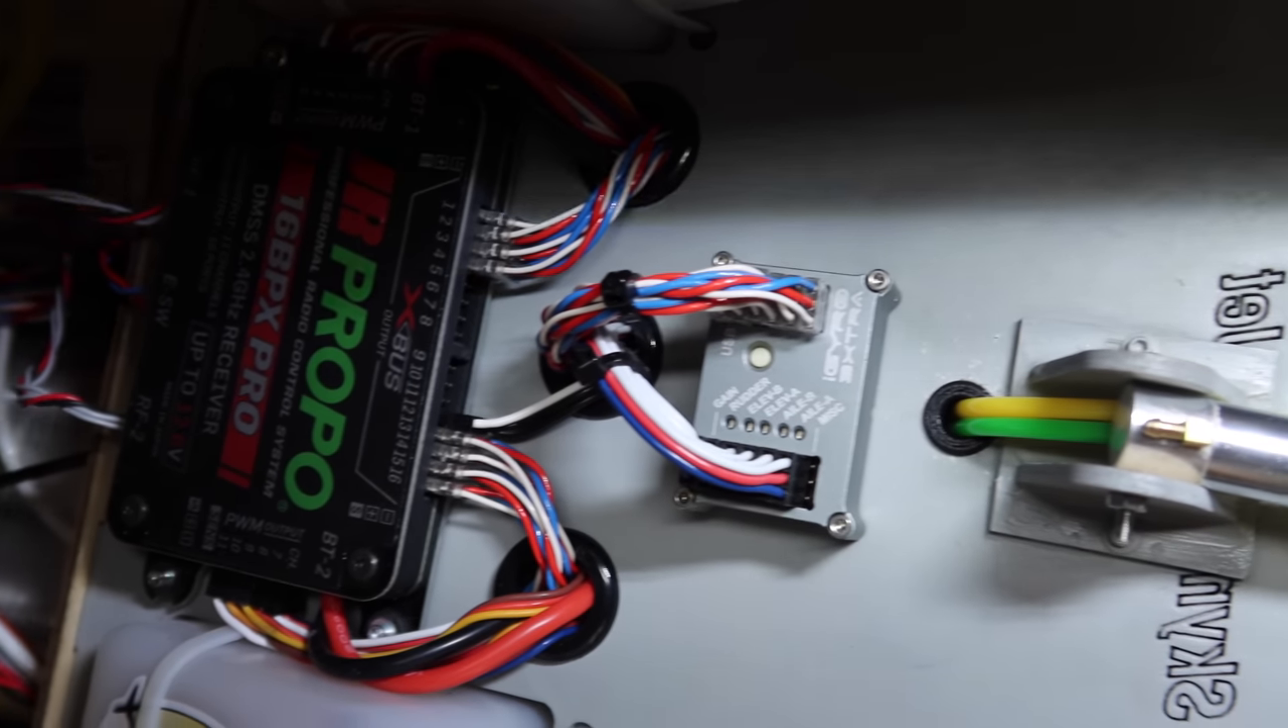All right guys and there is the final wiring setup so everything is installed and put where it needs to go so that's everything that's going to plug into the receiver and the gyro.